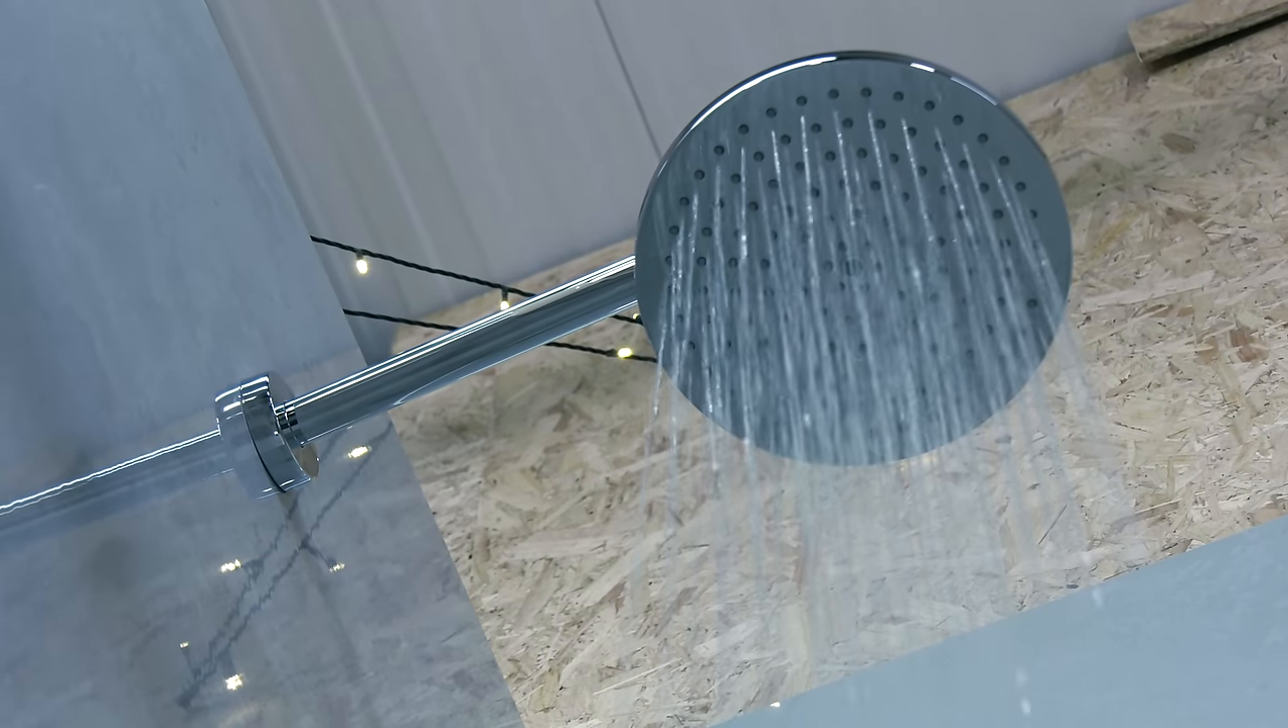So there you go guys, all done. We've got this lovely shower installed here.